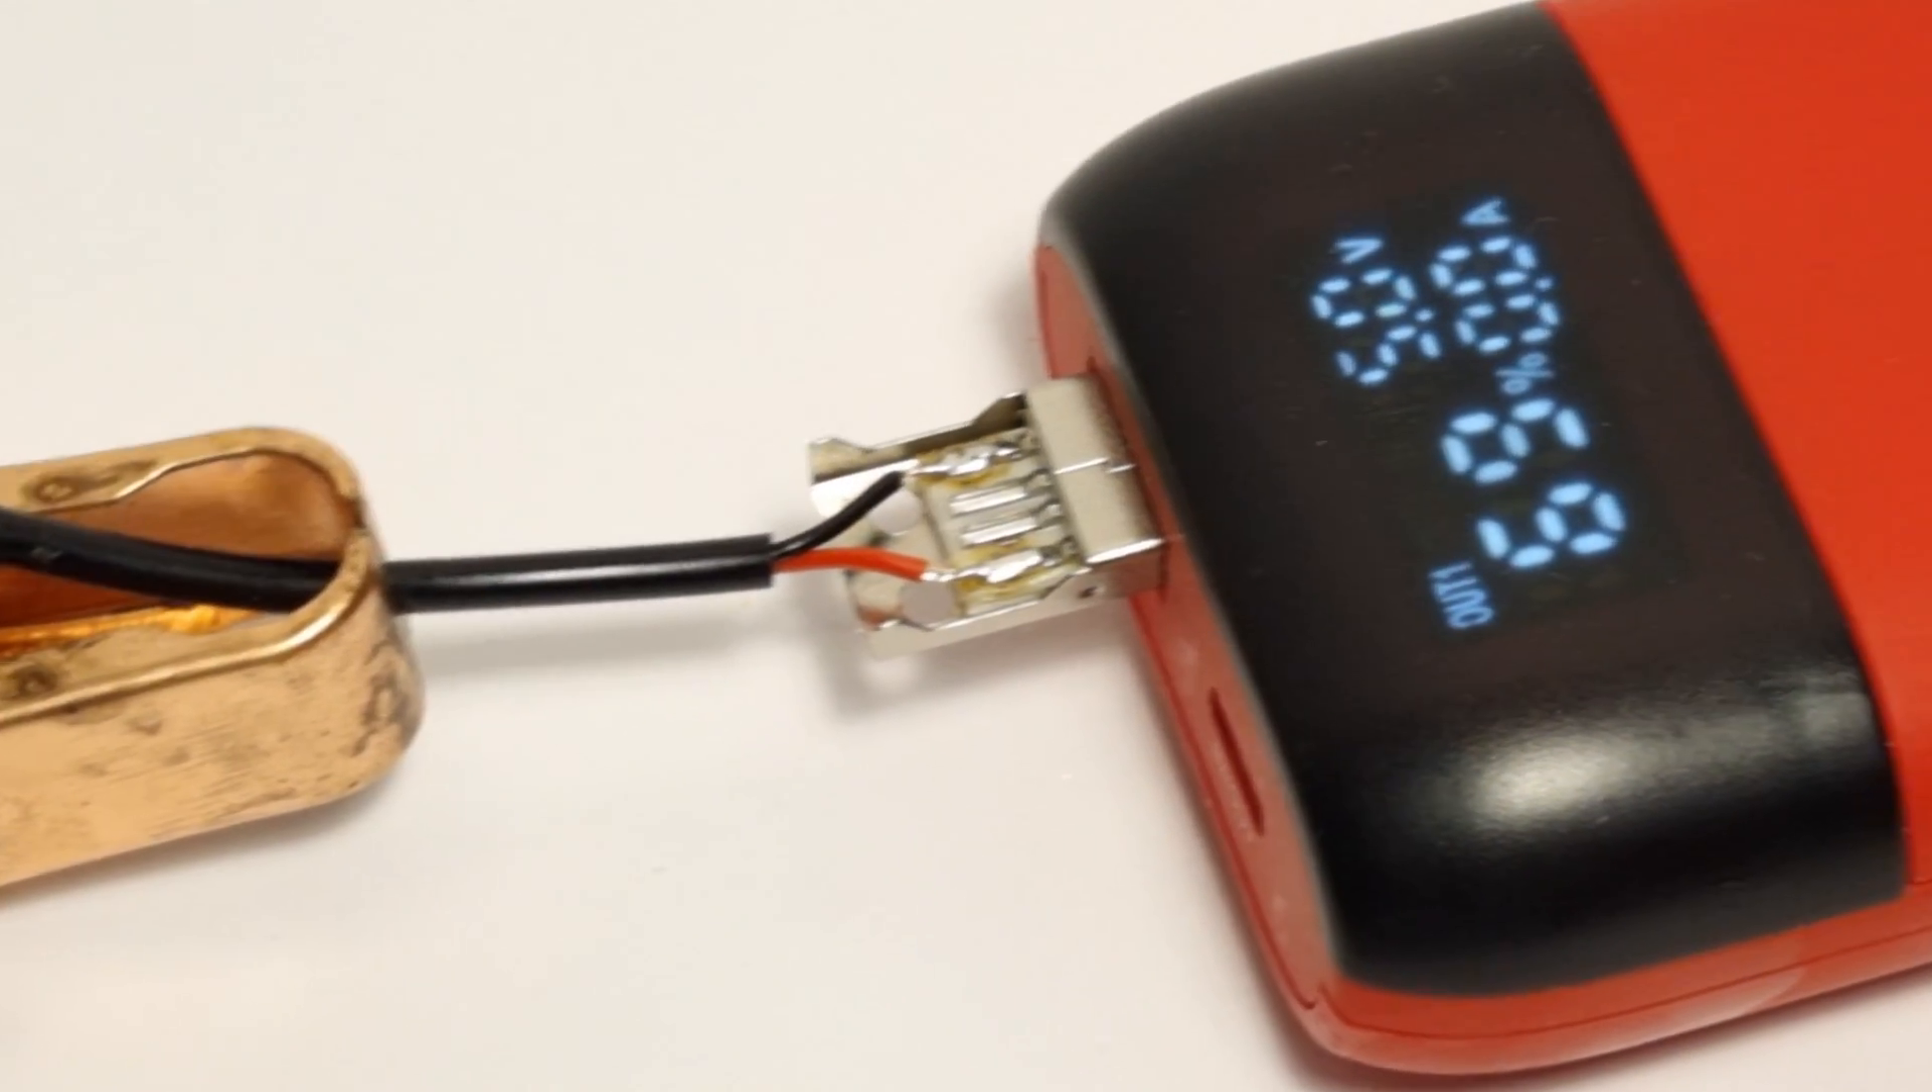I managed to connect both wires to the new plug.